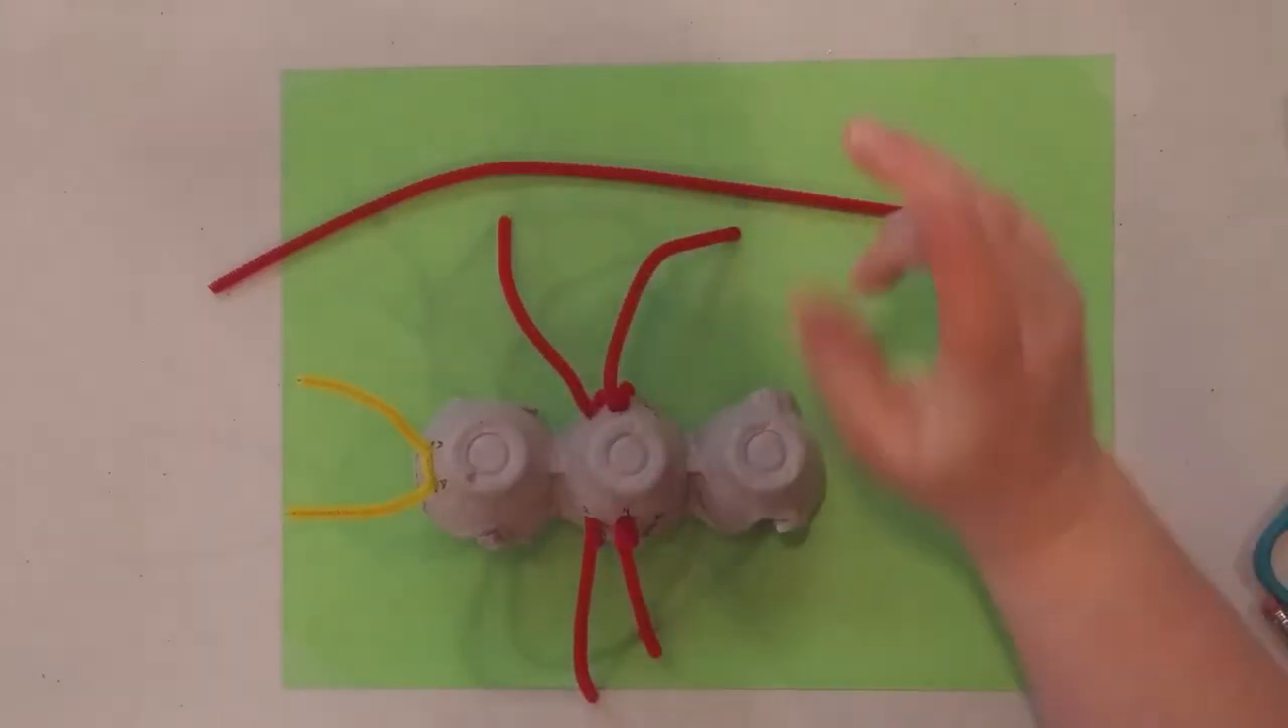This isn't an insect yet because it only has one two three four legs and we need six legs.